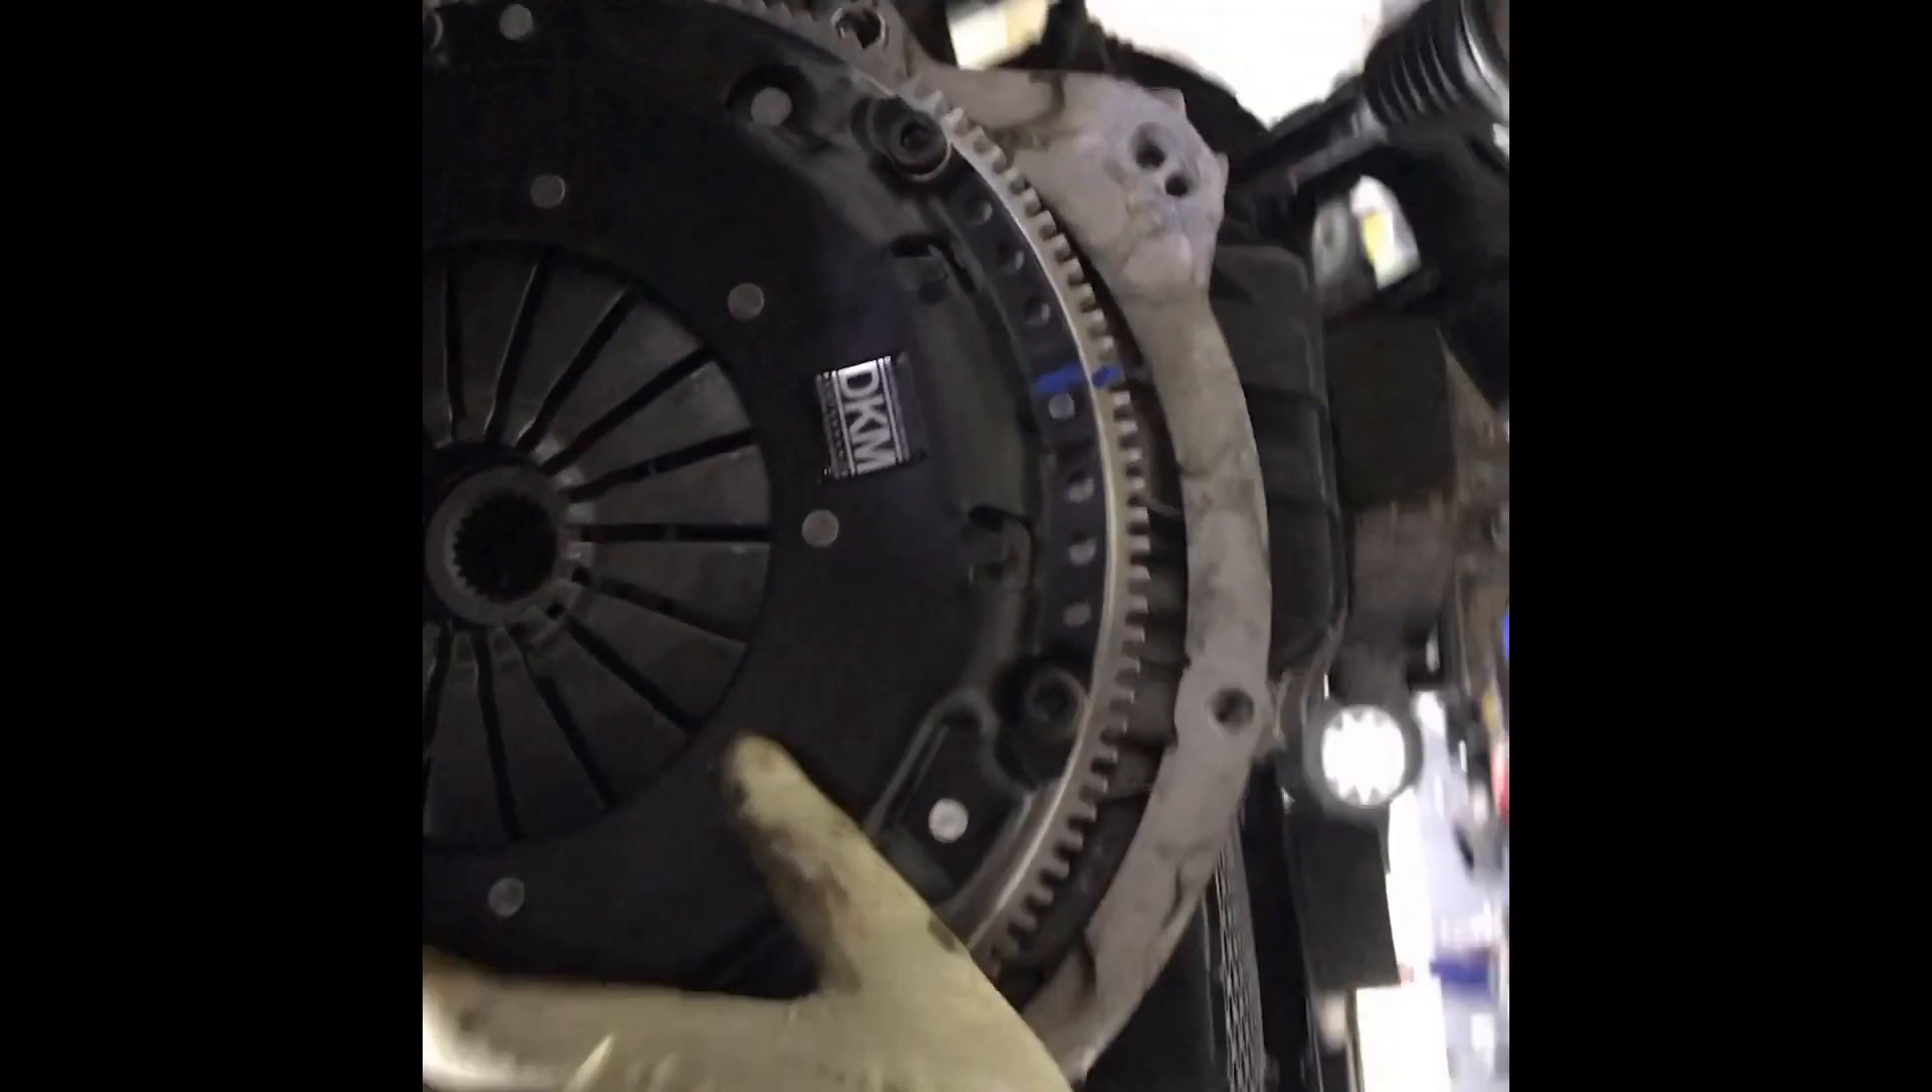So, clutch is finally in there.